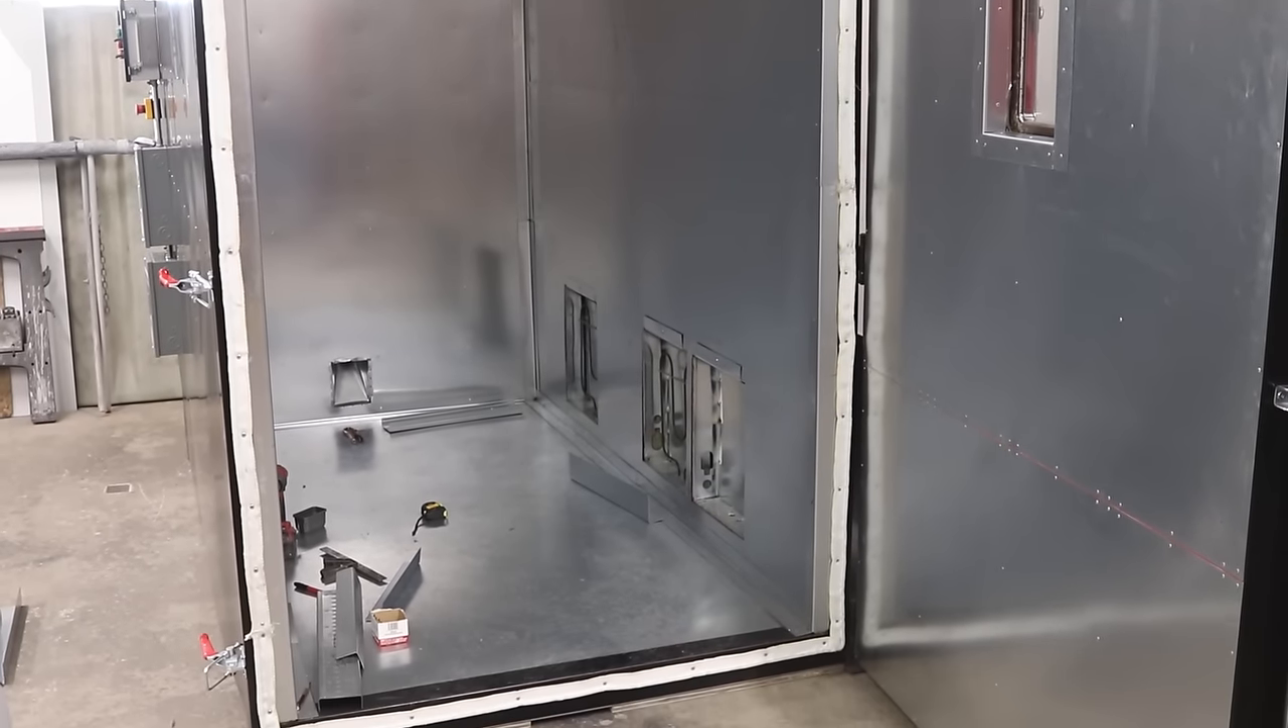And here in the front of the oven, I did install a high temperature gasket all the way around the door frame.